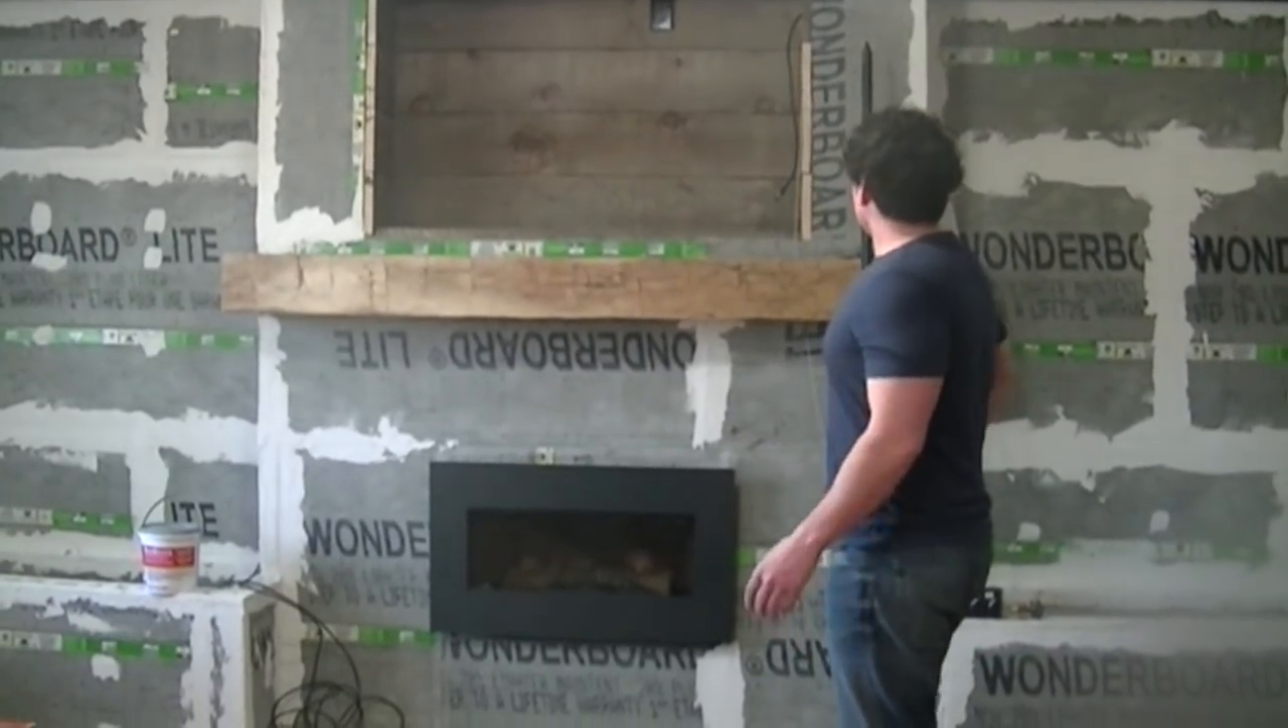Got the fireplace in there, that's a really nice Napoleon unit, really liking the looks of that.